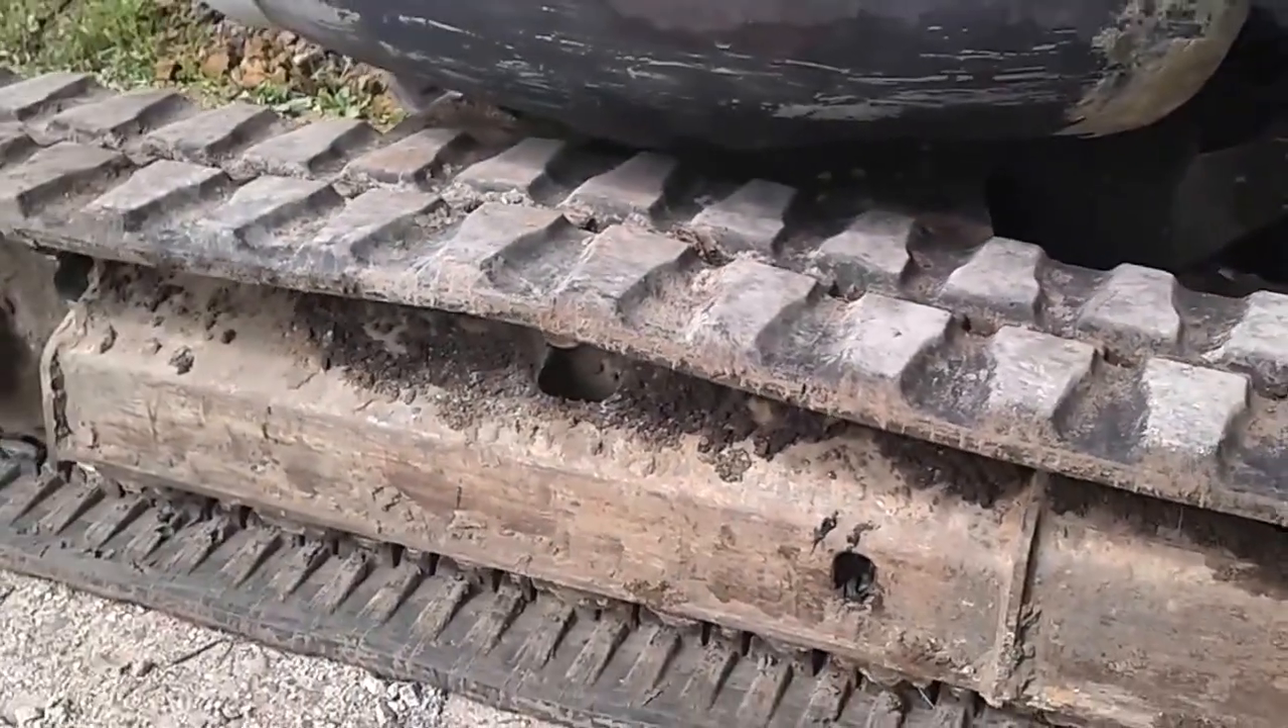Так, значит, очень долго мучаясь поставили мы эту гусеницу.